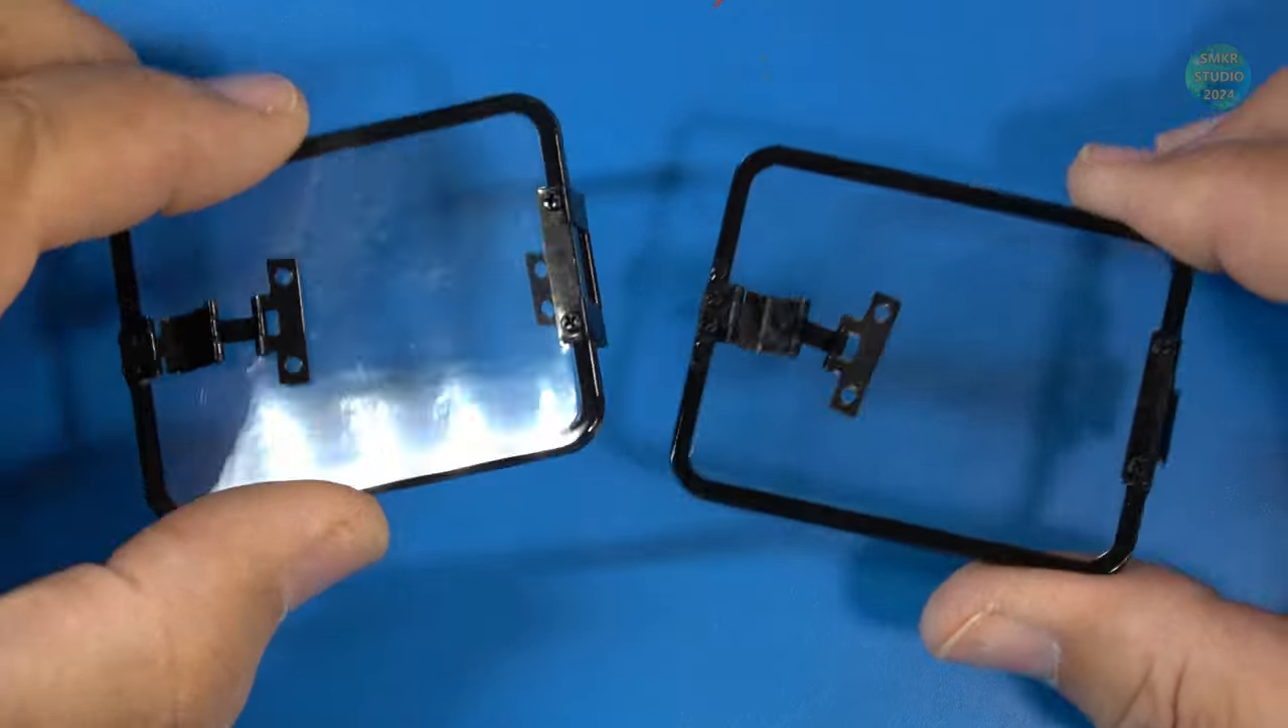And both hinges are installed on the windows.